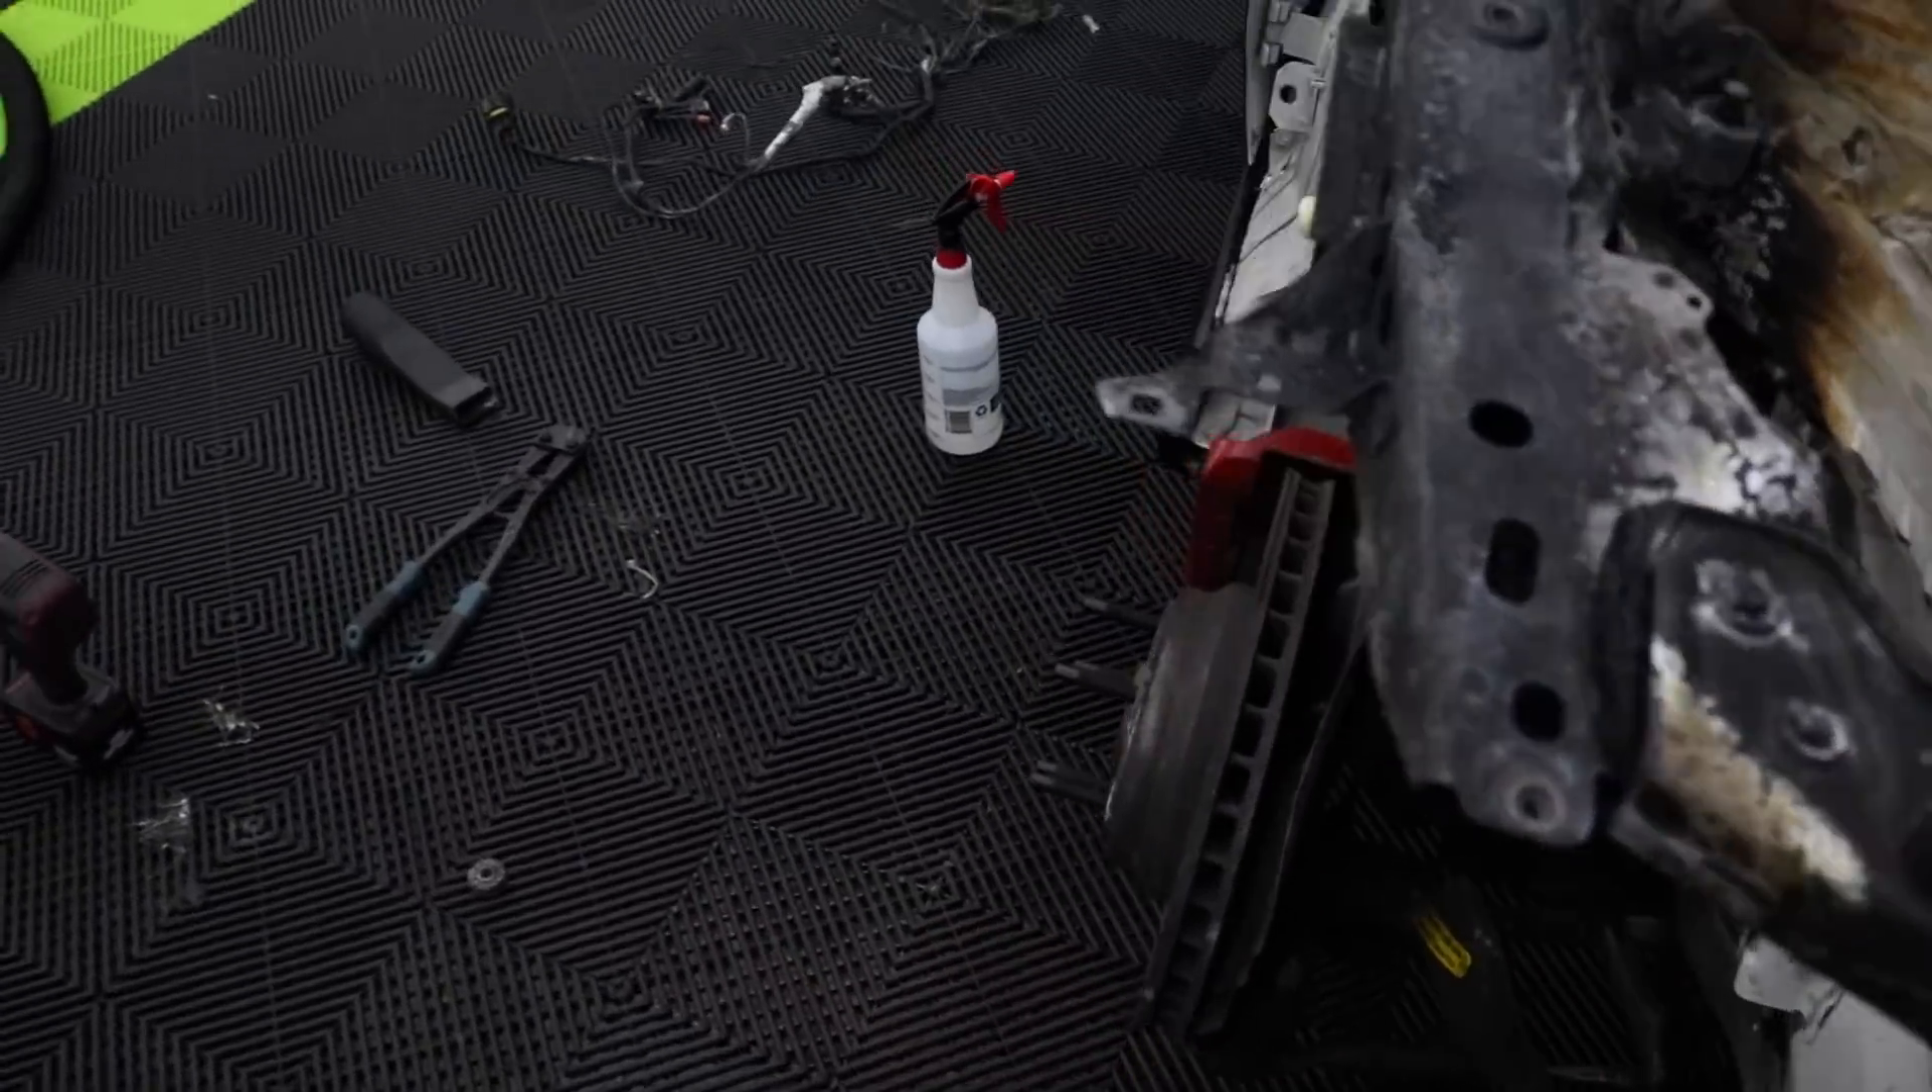Only thing left to do is to put the wheel back on.